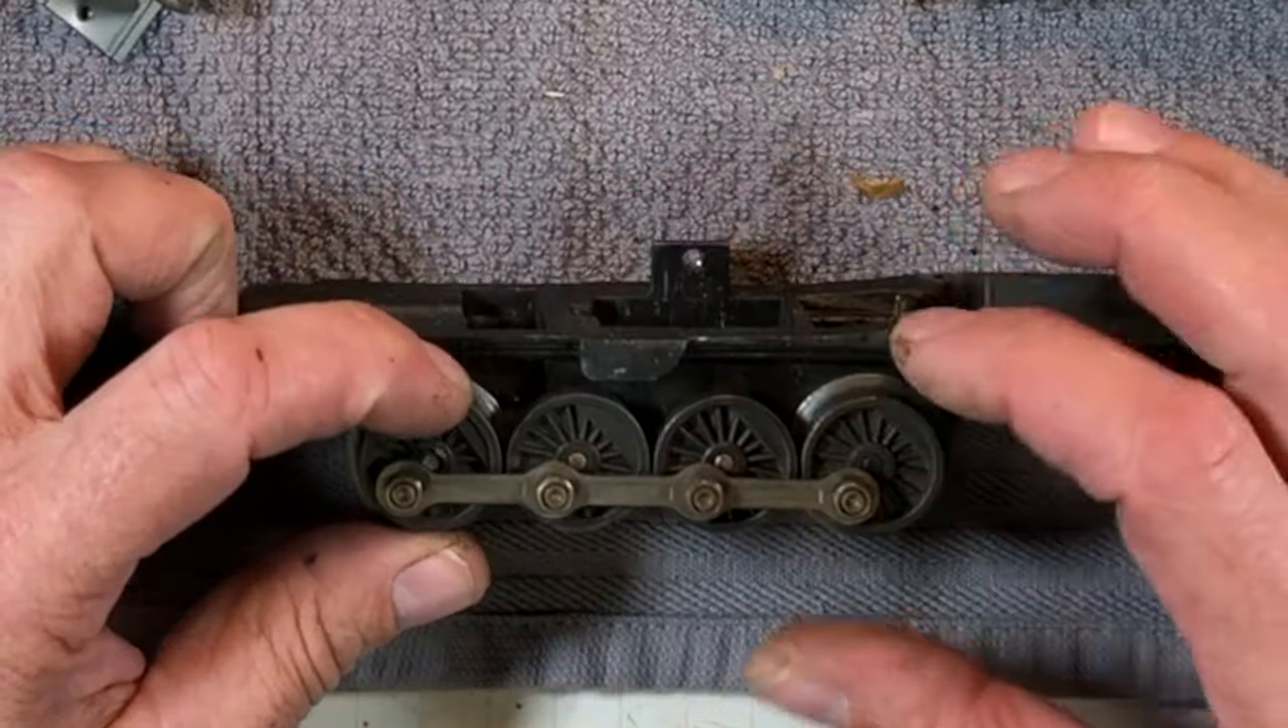And there is our stripped out chassis.